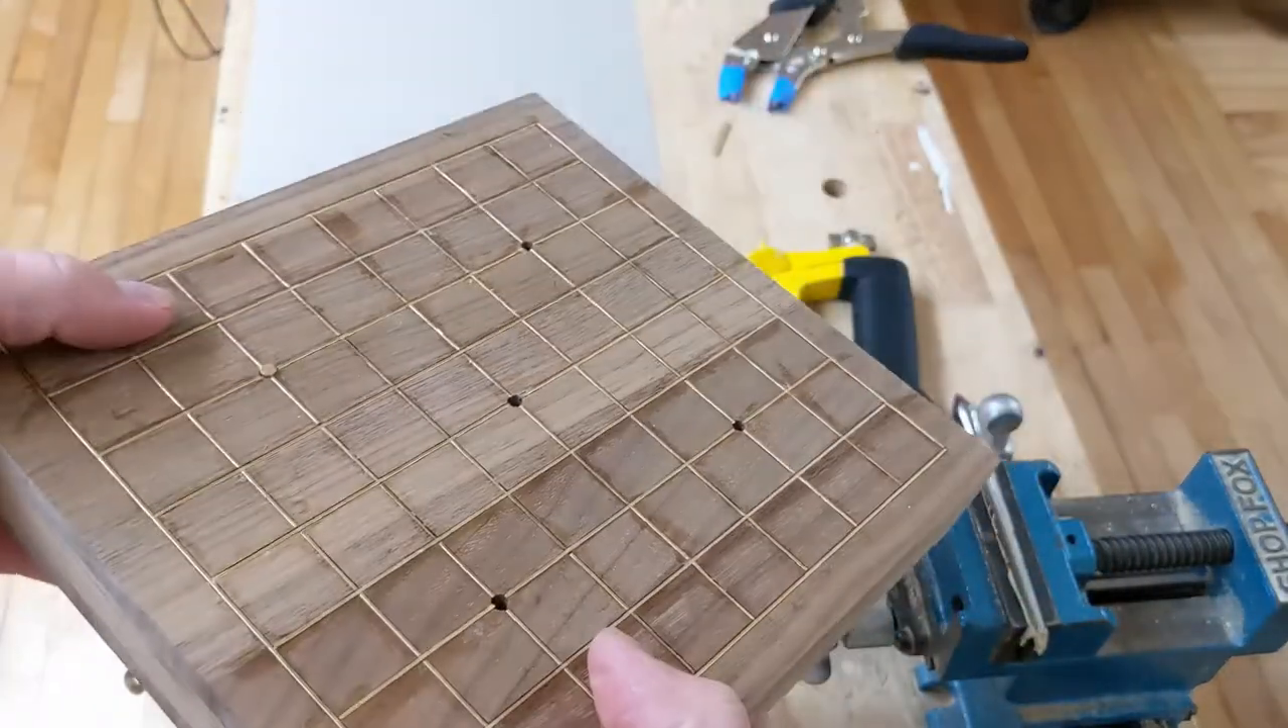So I'm at the point of adding the star points to the go board, and I got the wires inlaid here.